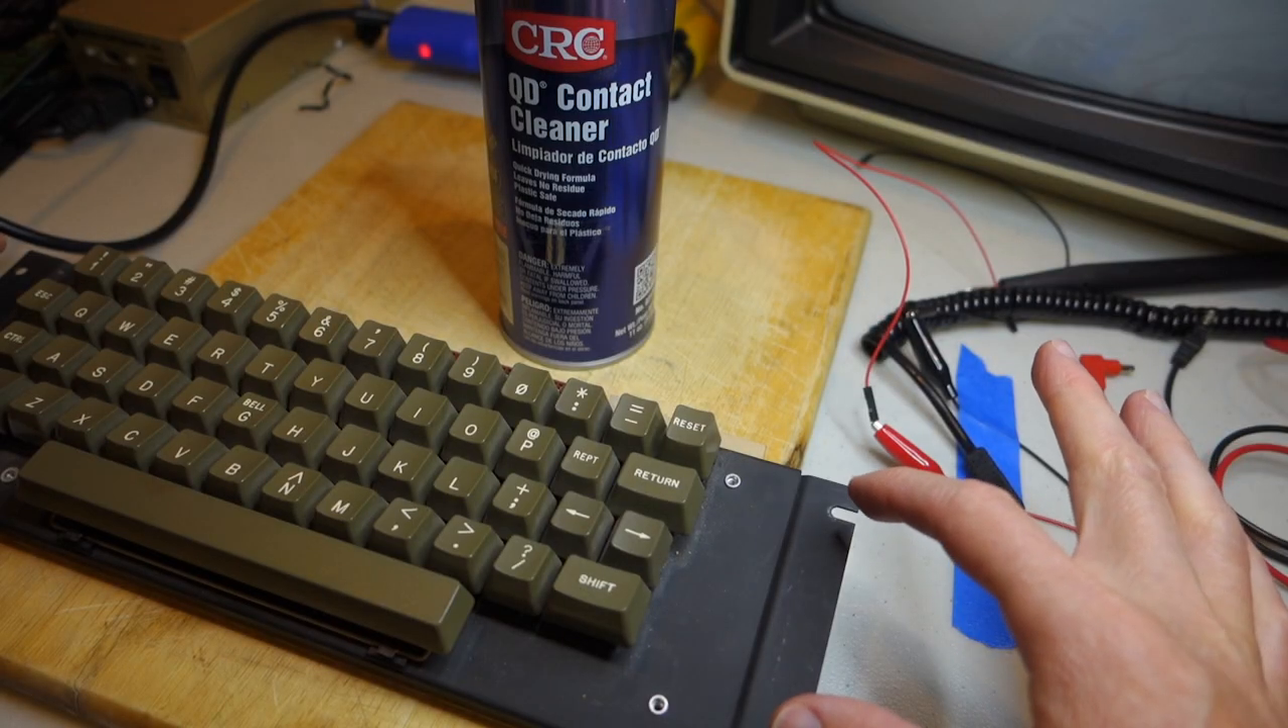As you can see I've taken out the Apple 2 plus keyboard by removing the four mounting screws on the side.